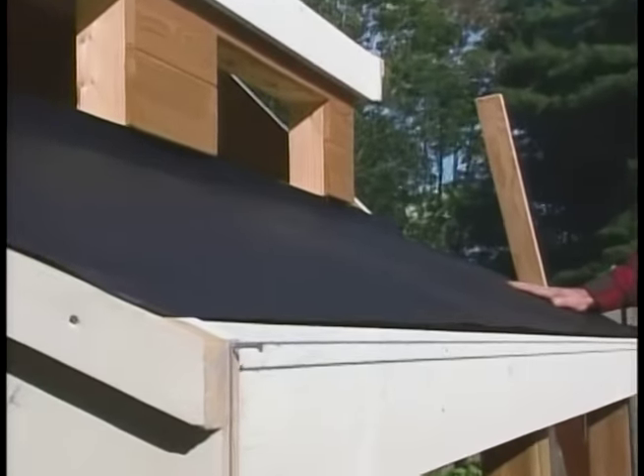To give the plywood on the roof some additional protection from moisture, I've installed a layer of 15 pound tar paper.